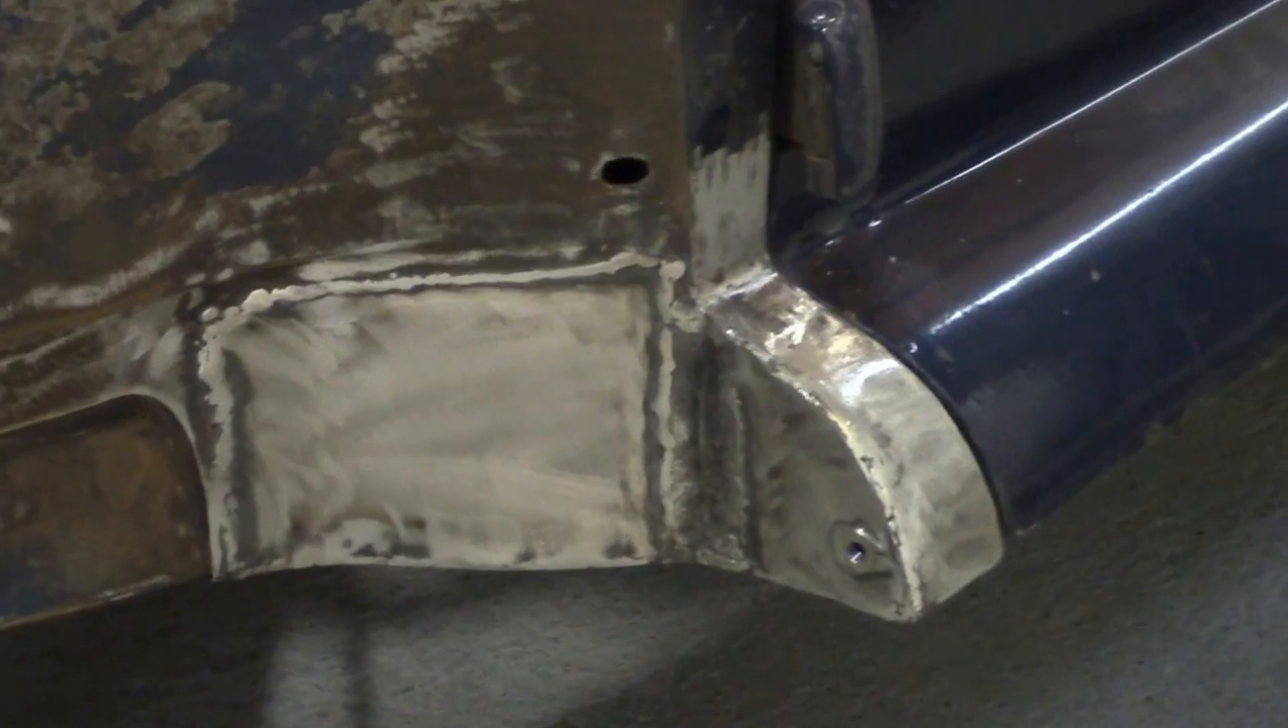We've cut the rust out of there and I welded in some patches.